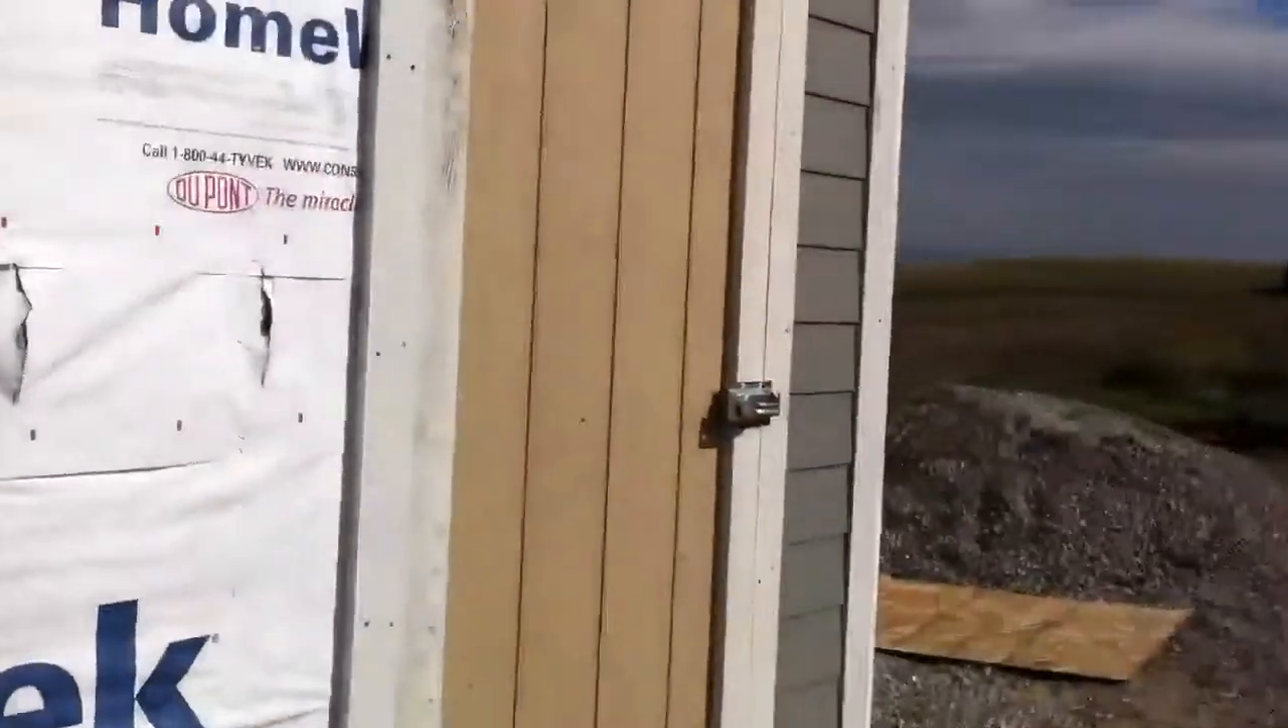I mean, I still need a few strips of the siding.